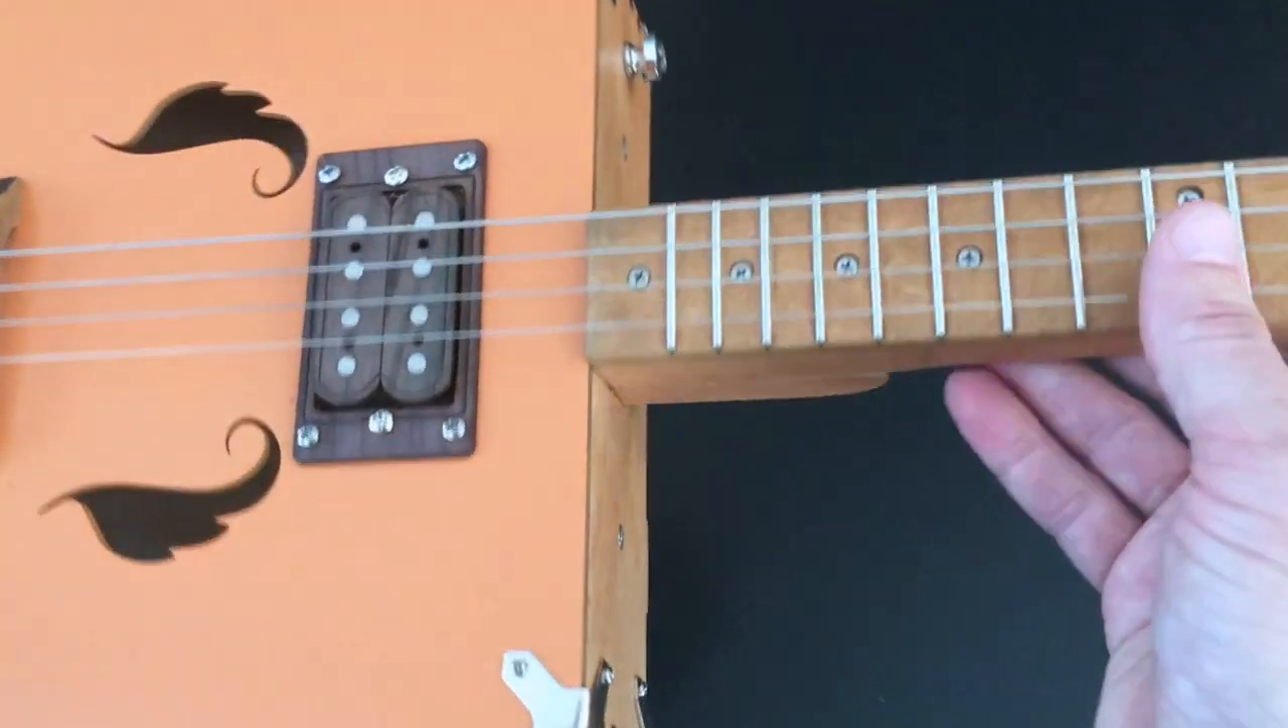You can see that not one of the pole pieces lines up with the strings the pickup is like way too wide if you're using a standard one and a half inch neck here which is what pretty much everybody uses.